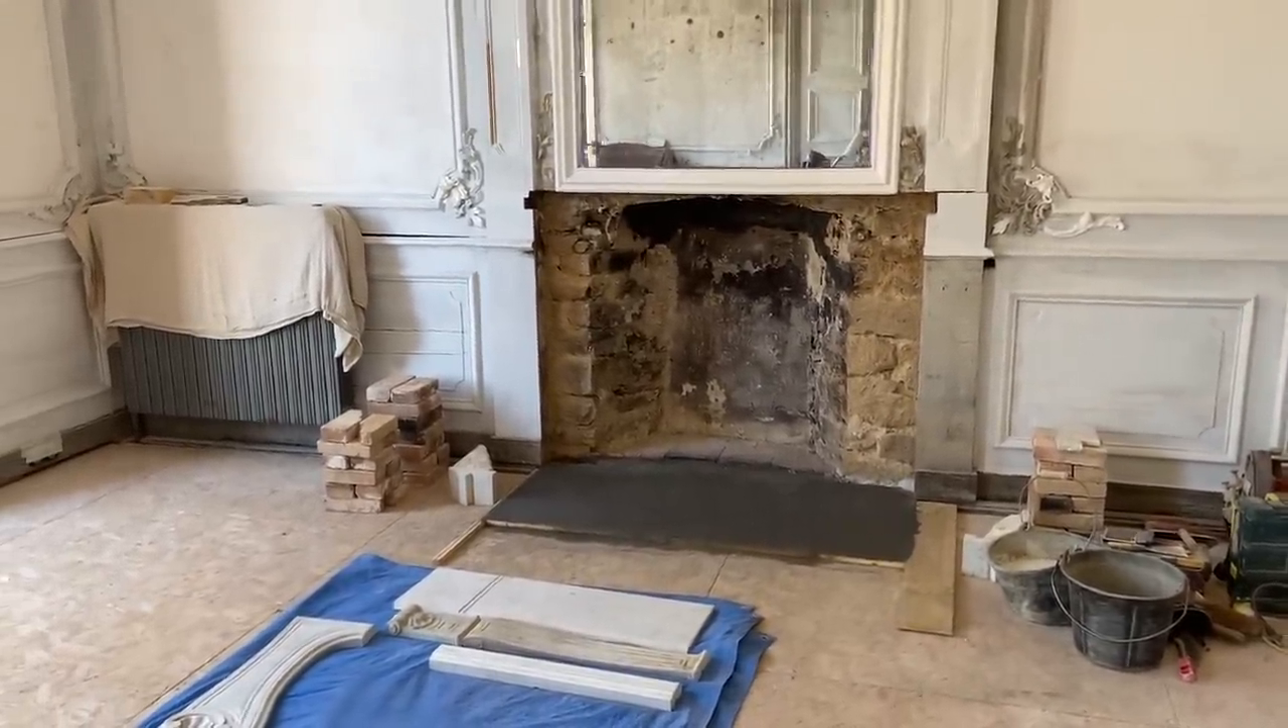Day one Brian and Laura completely removed the last parts of the fireplace as you can see.